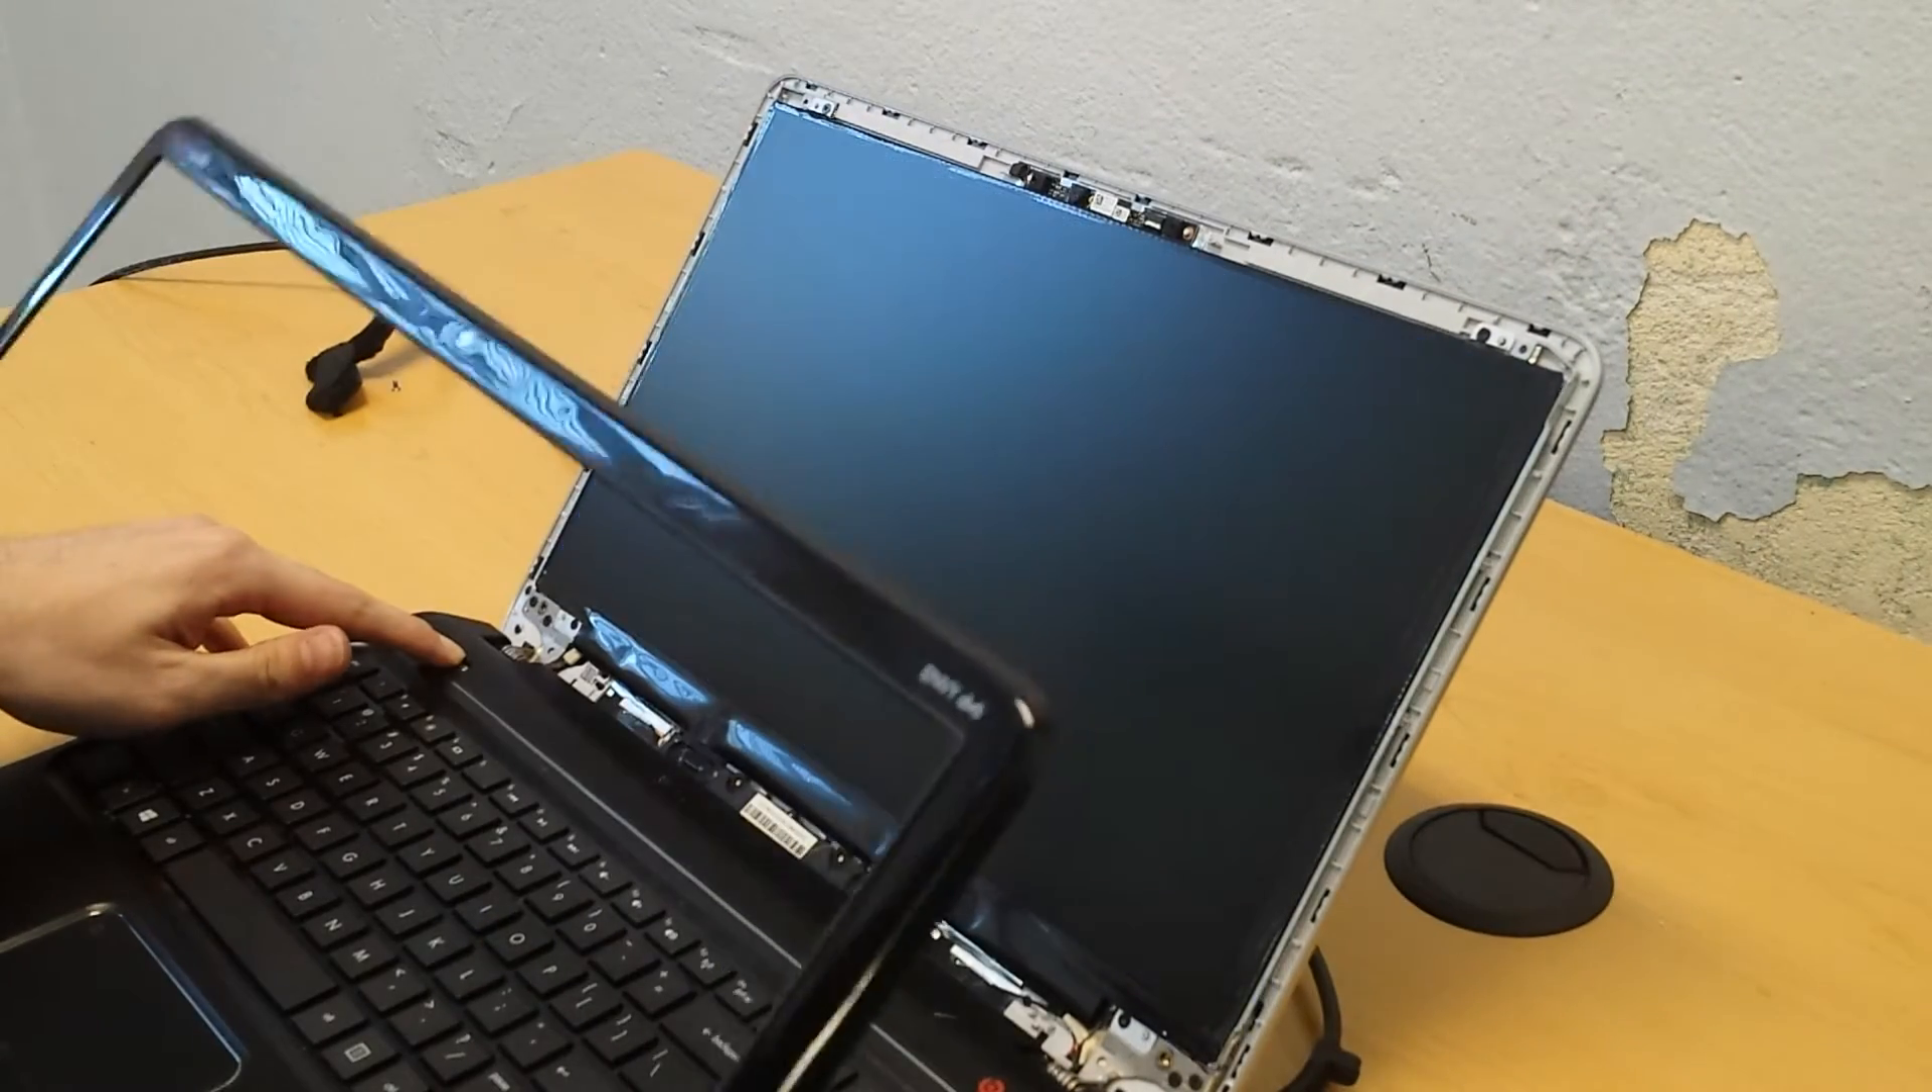The only thing left is to put the plastic bezel back on.